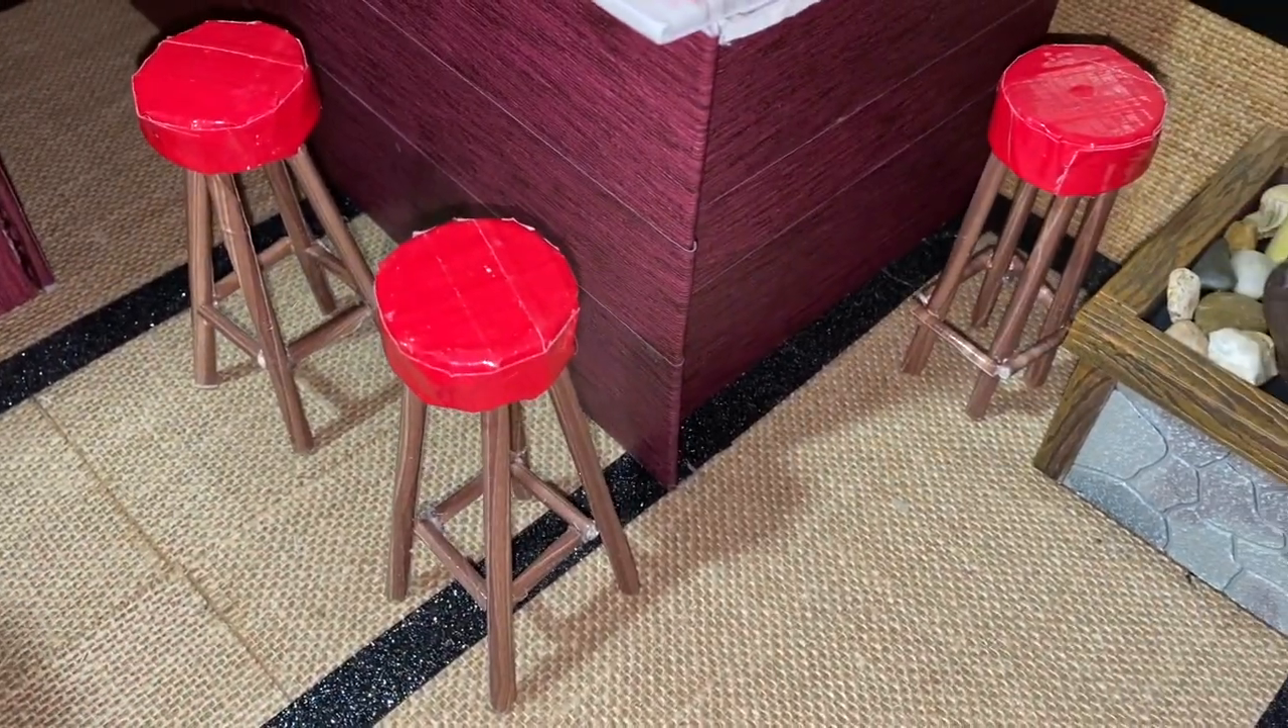I hot glued those little dowel rods between the four legs of the stools.